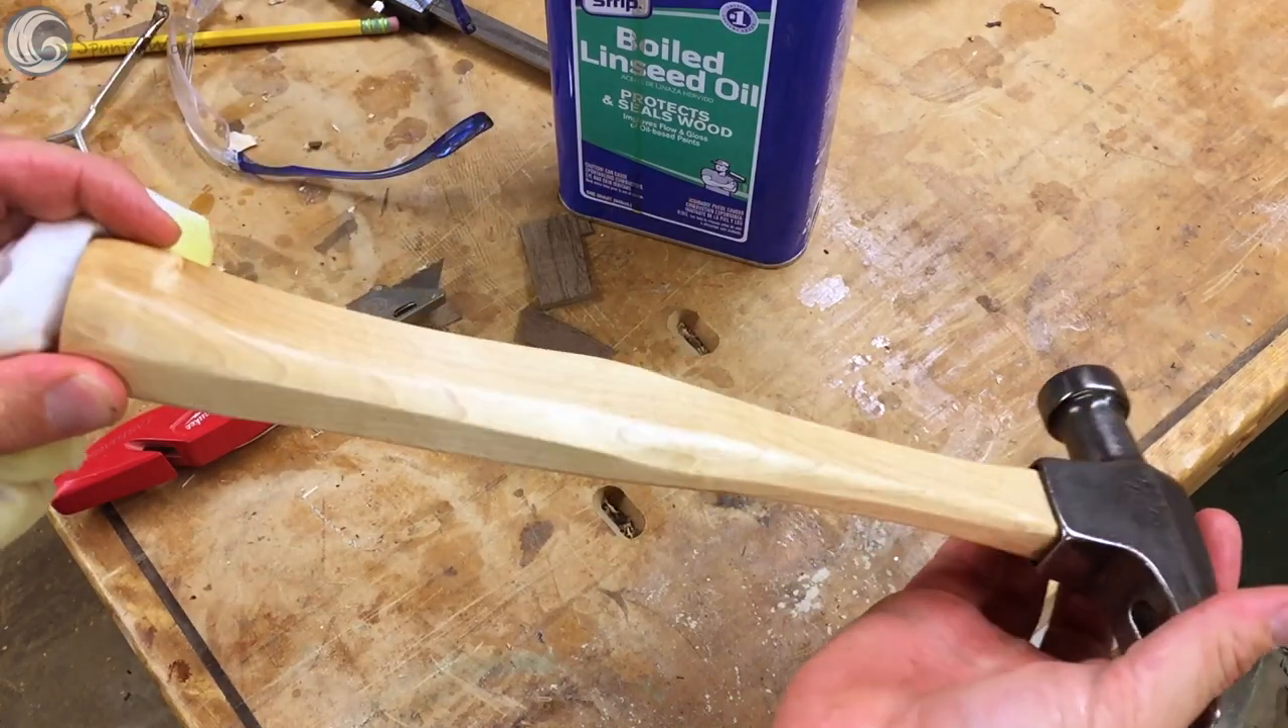And there you have it, a brand new handle on a very old hammerhead.